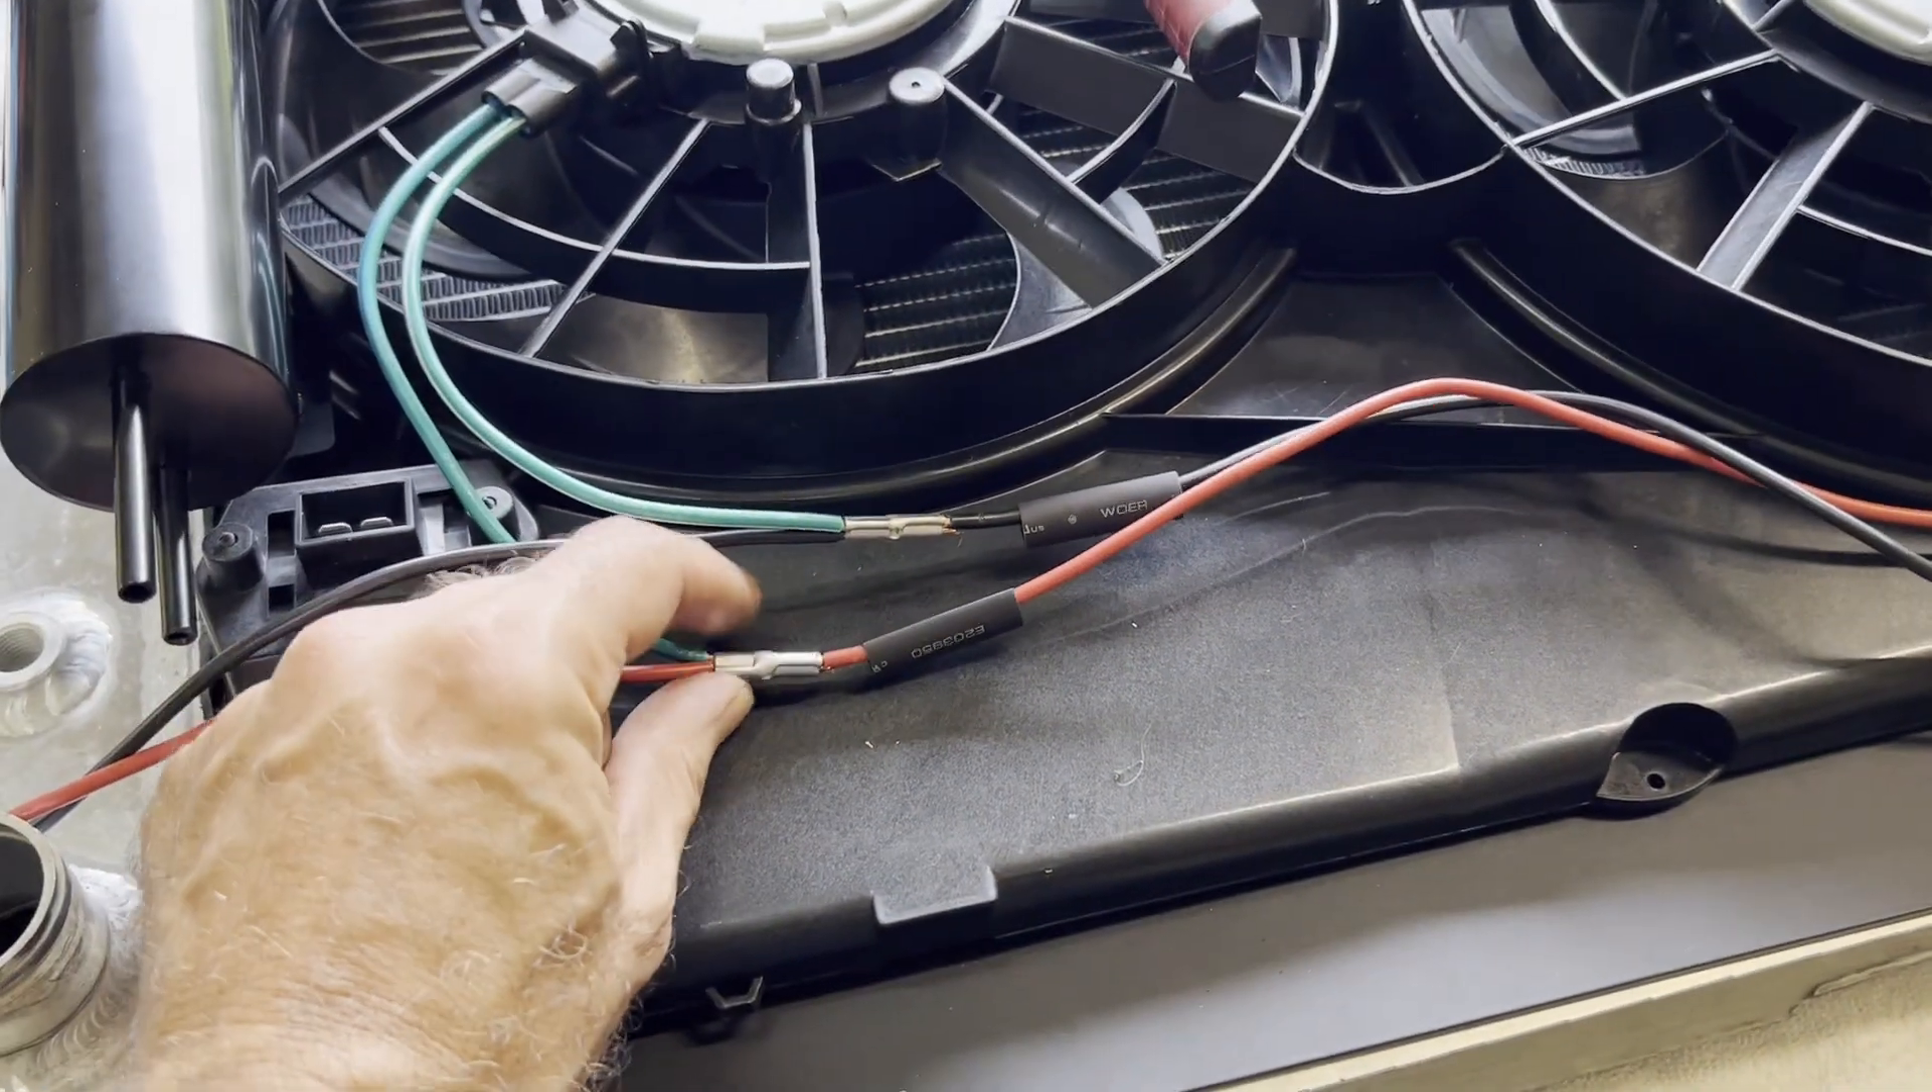Still got to put the heat shrink on and neaten up the wires tuck it up.